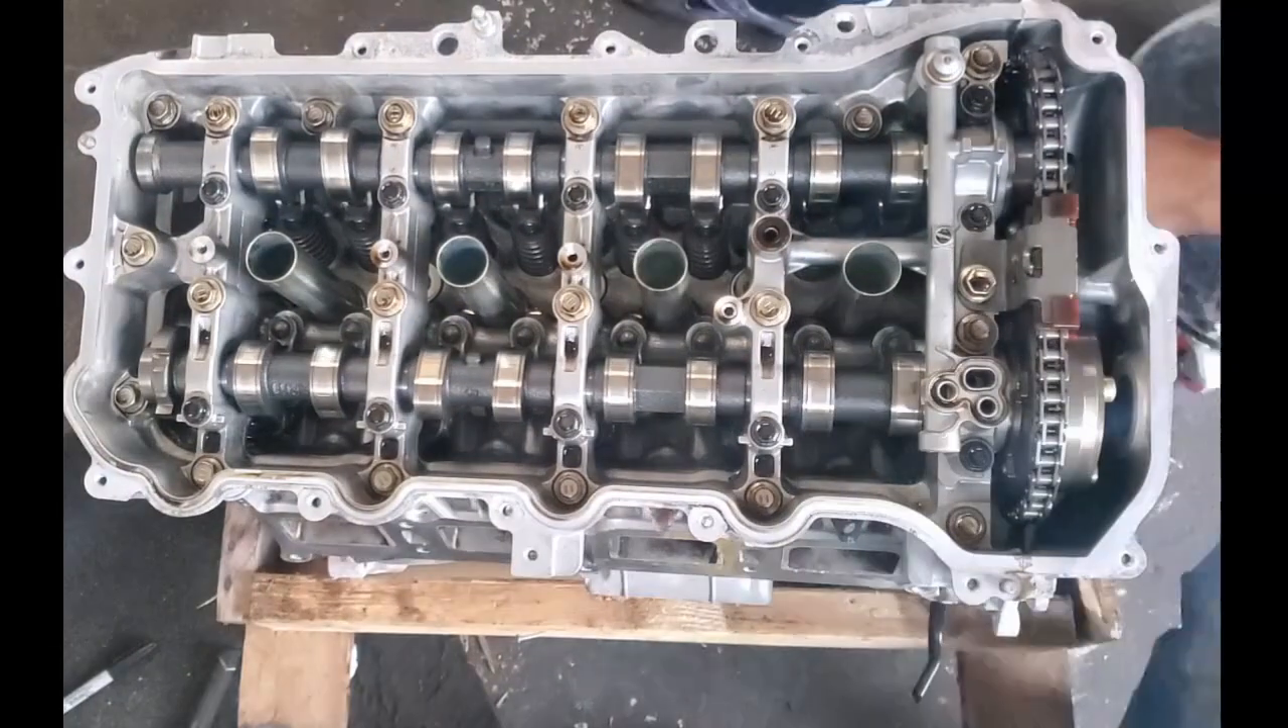After removing the valve cover, you can see the camshafts inside.